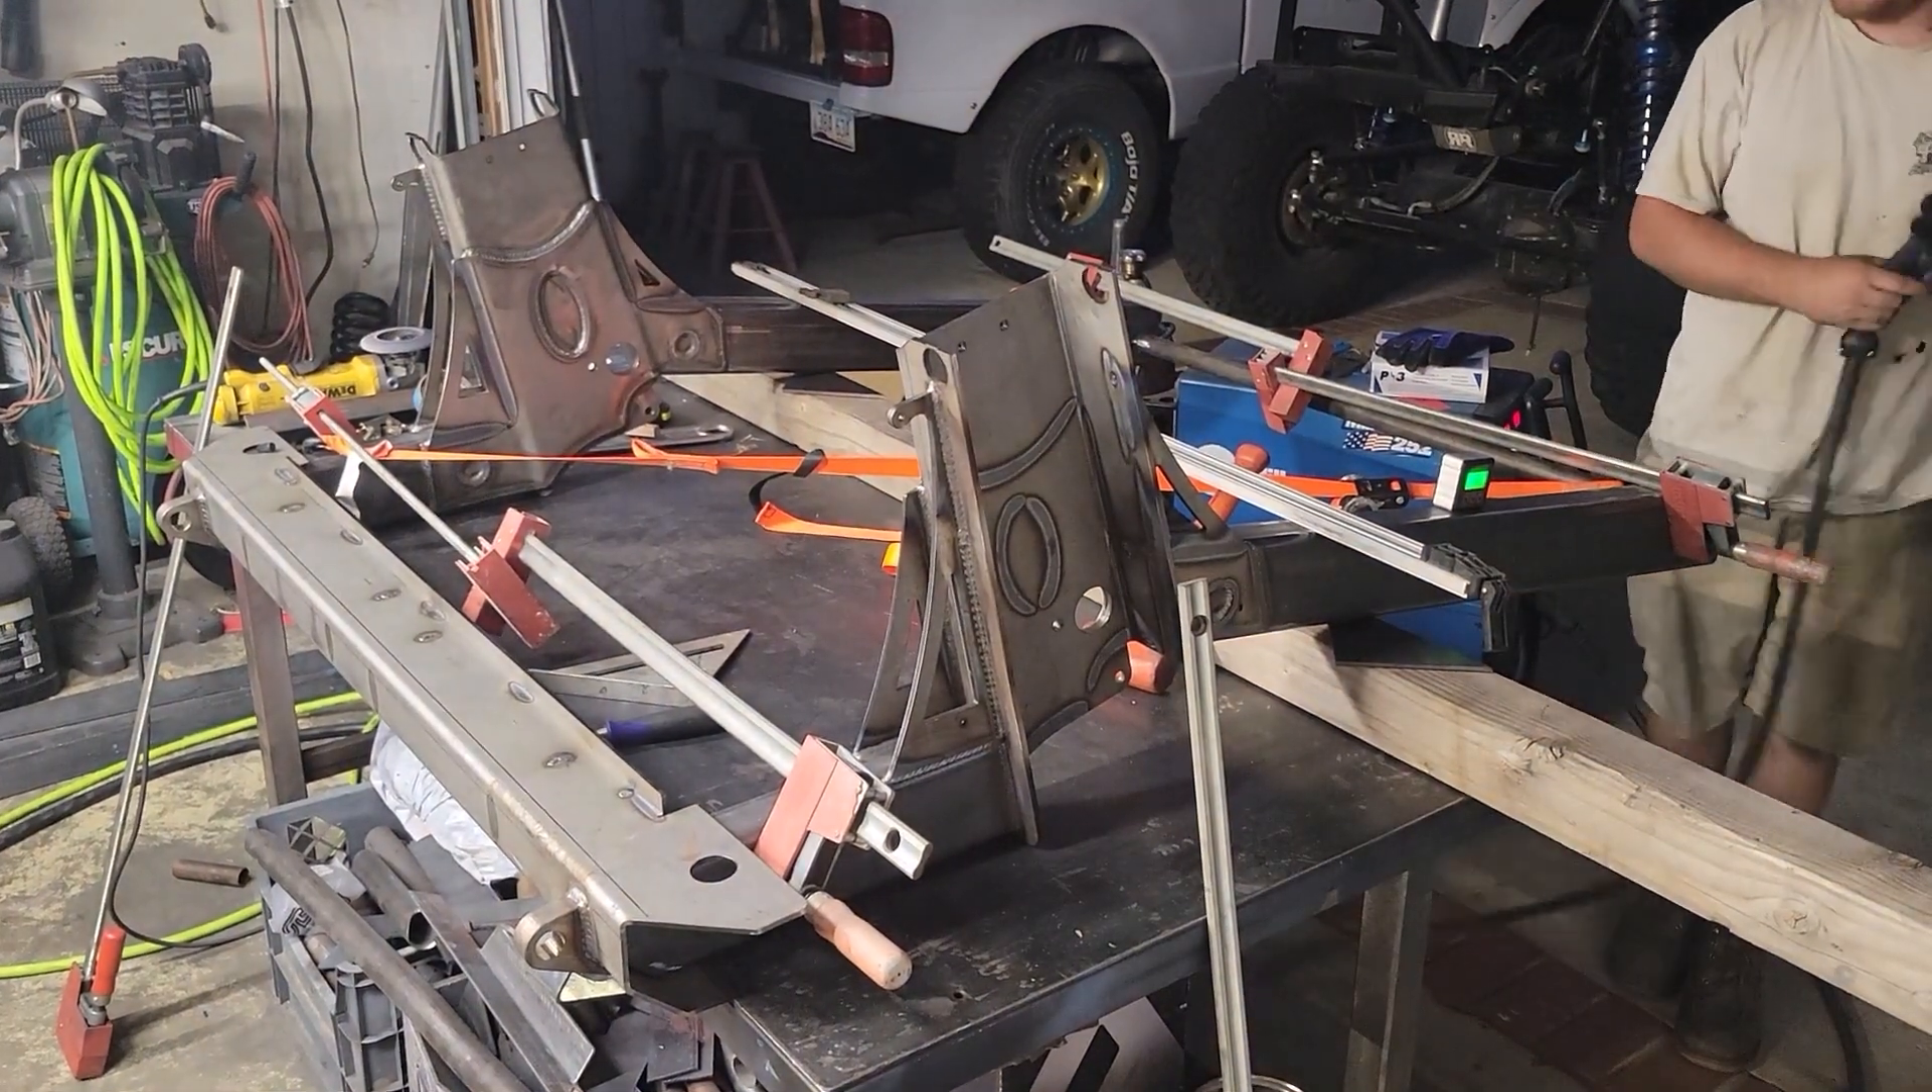So we got the two side rails built and we get it laid out on our quote unquote chassis table and get it all squared up, clamped up, and we lay some tacks down to get it all in place.